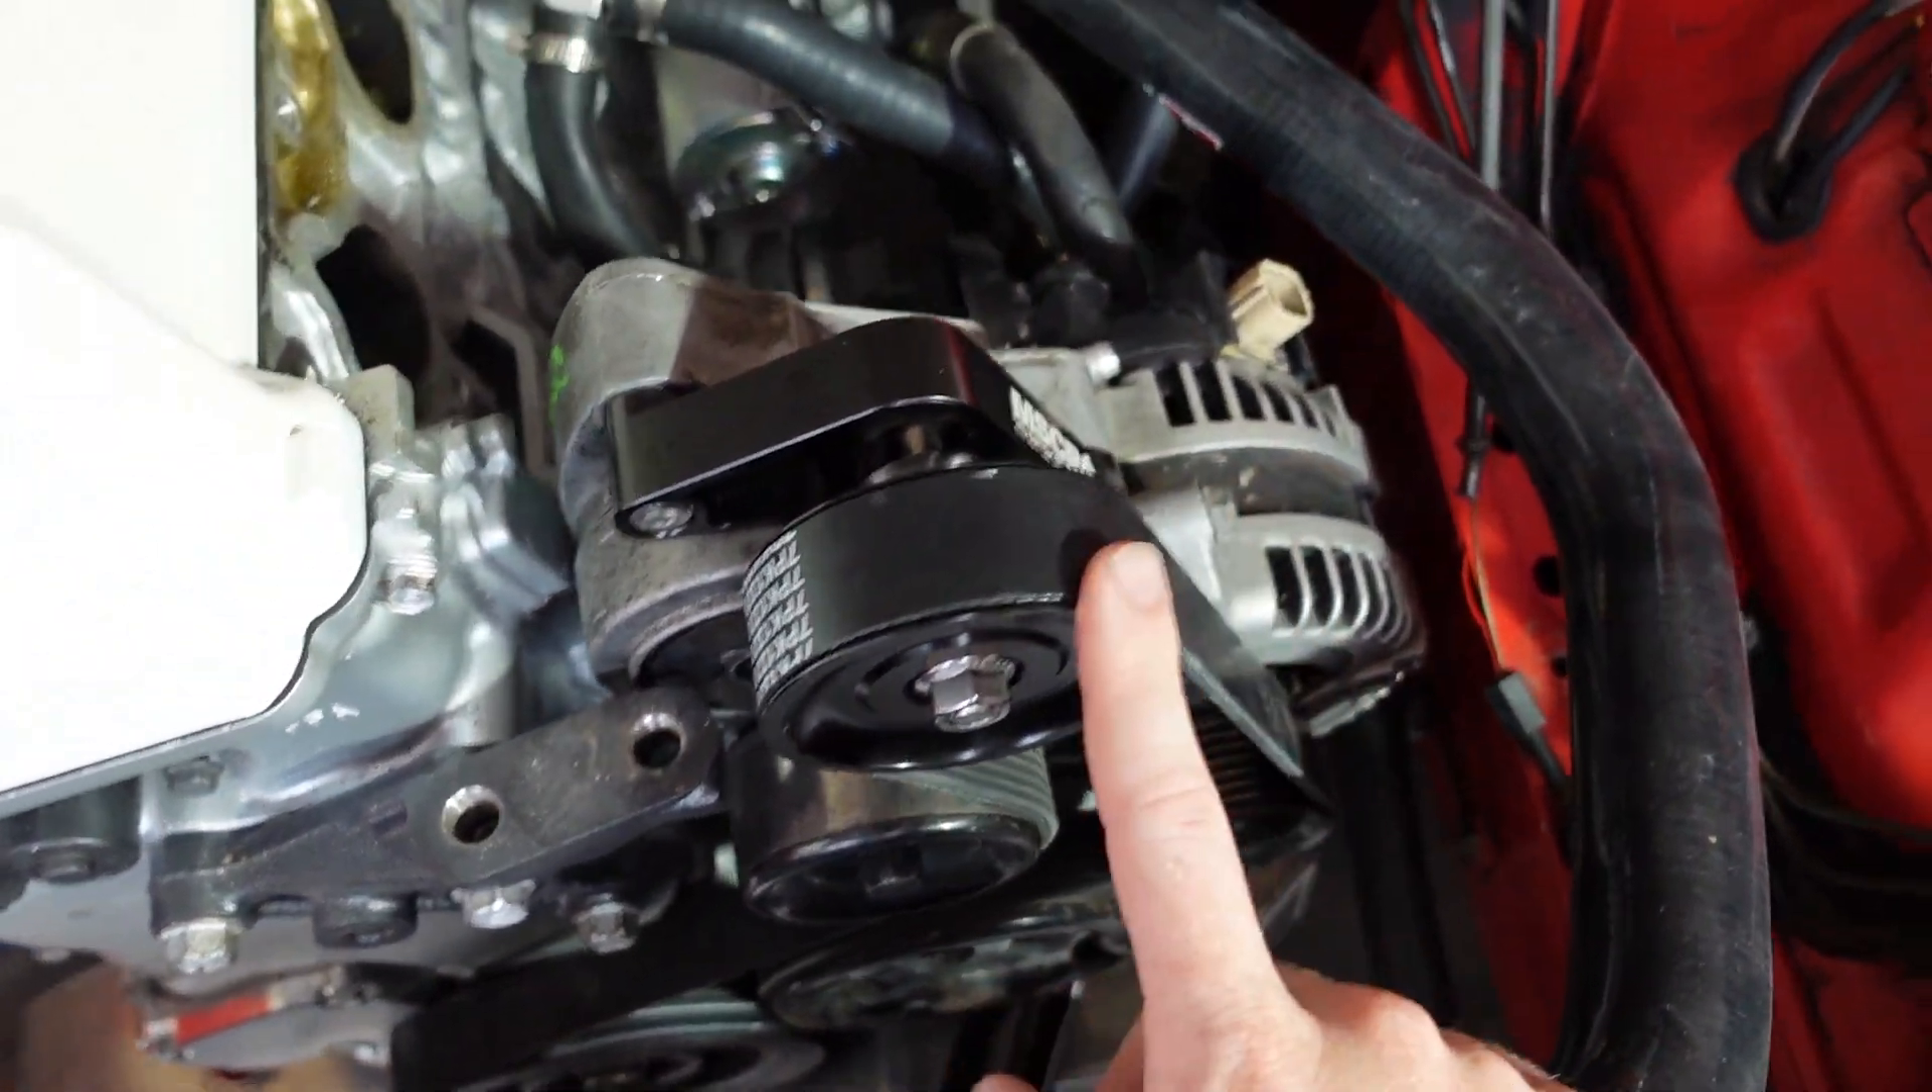I got the belt system and the last piece of the pulley on.